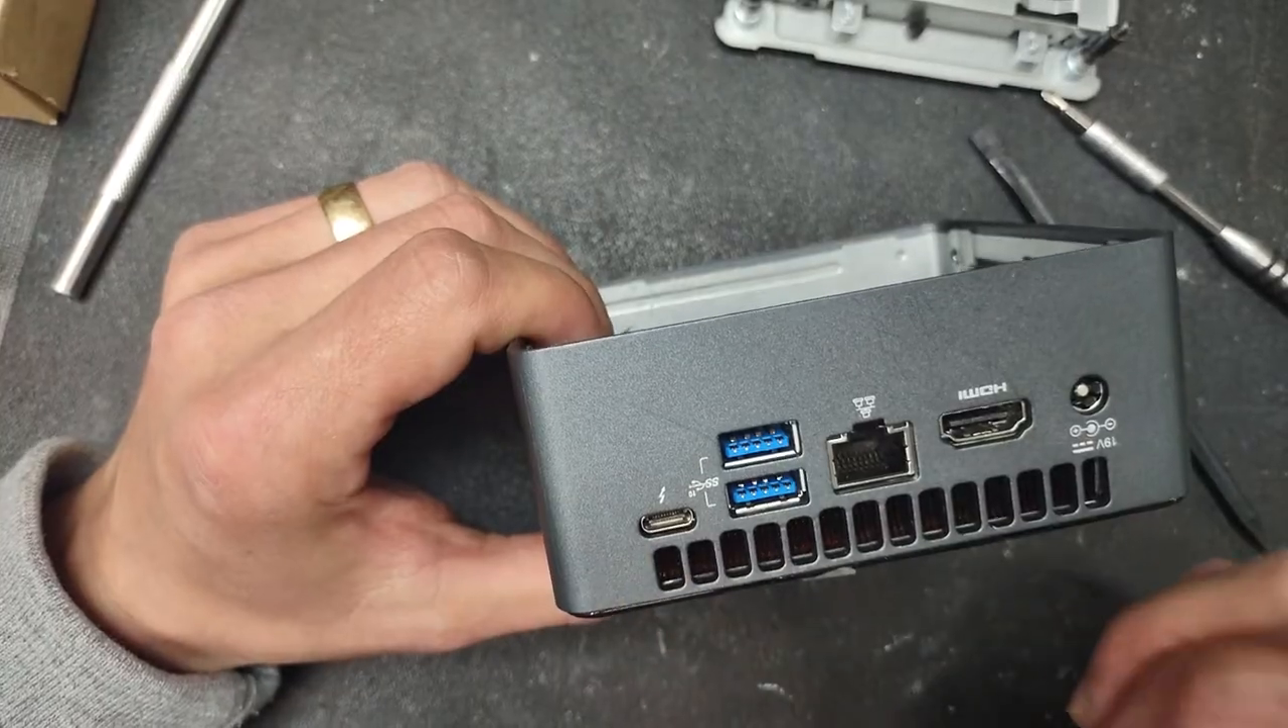You have the USB properly aligned and you have all the other connections properly aligned.